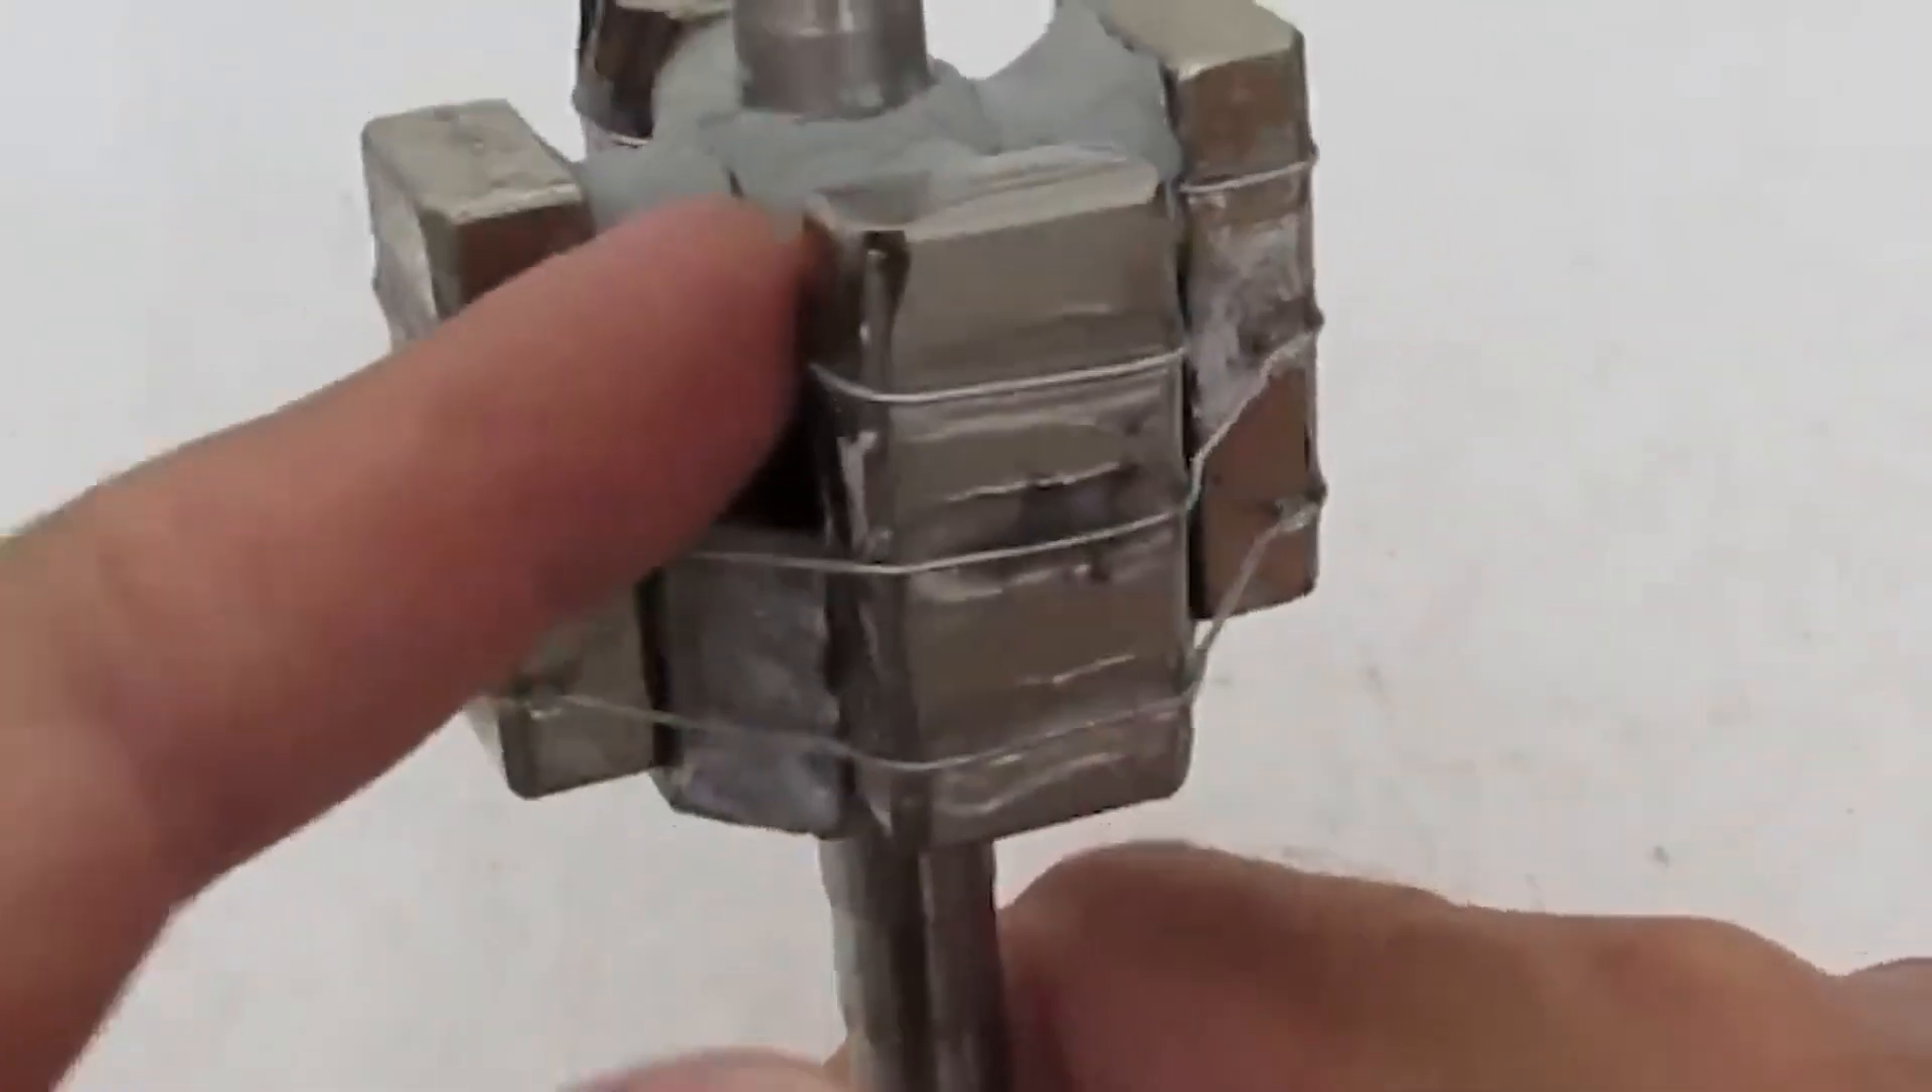So our magnetic rotor is ready. It is here reinforced with epoxy paste and wire.